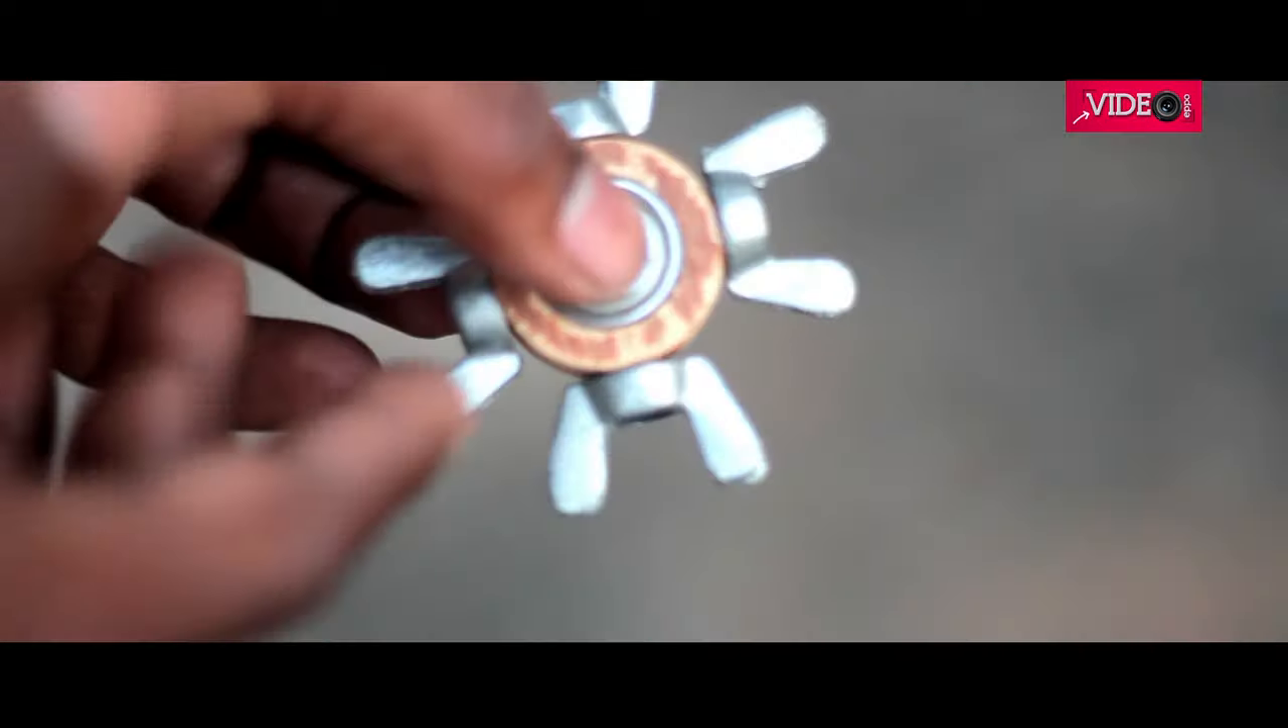Once done, I super glued some wing nut to the outer side of the wooden ring, completing the third fidget of this video.